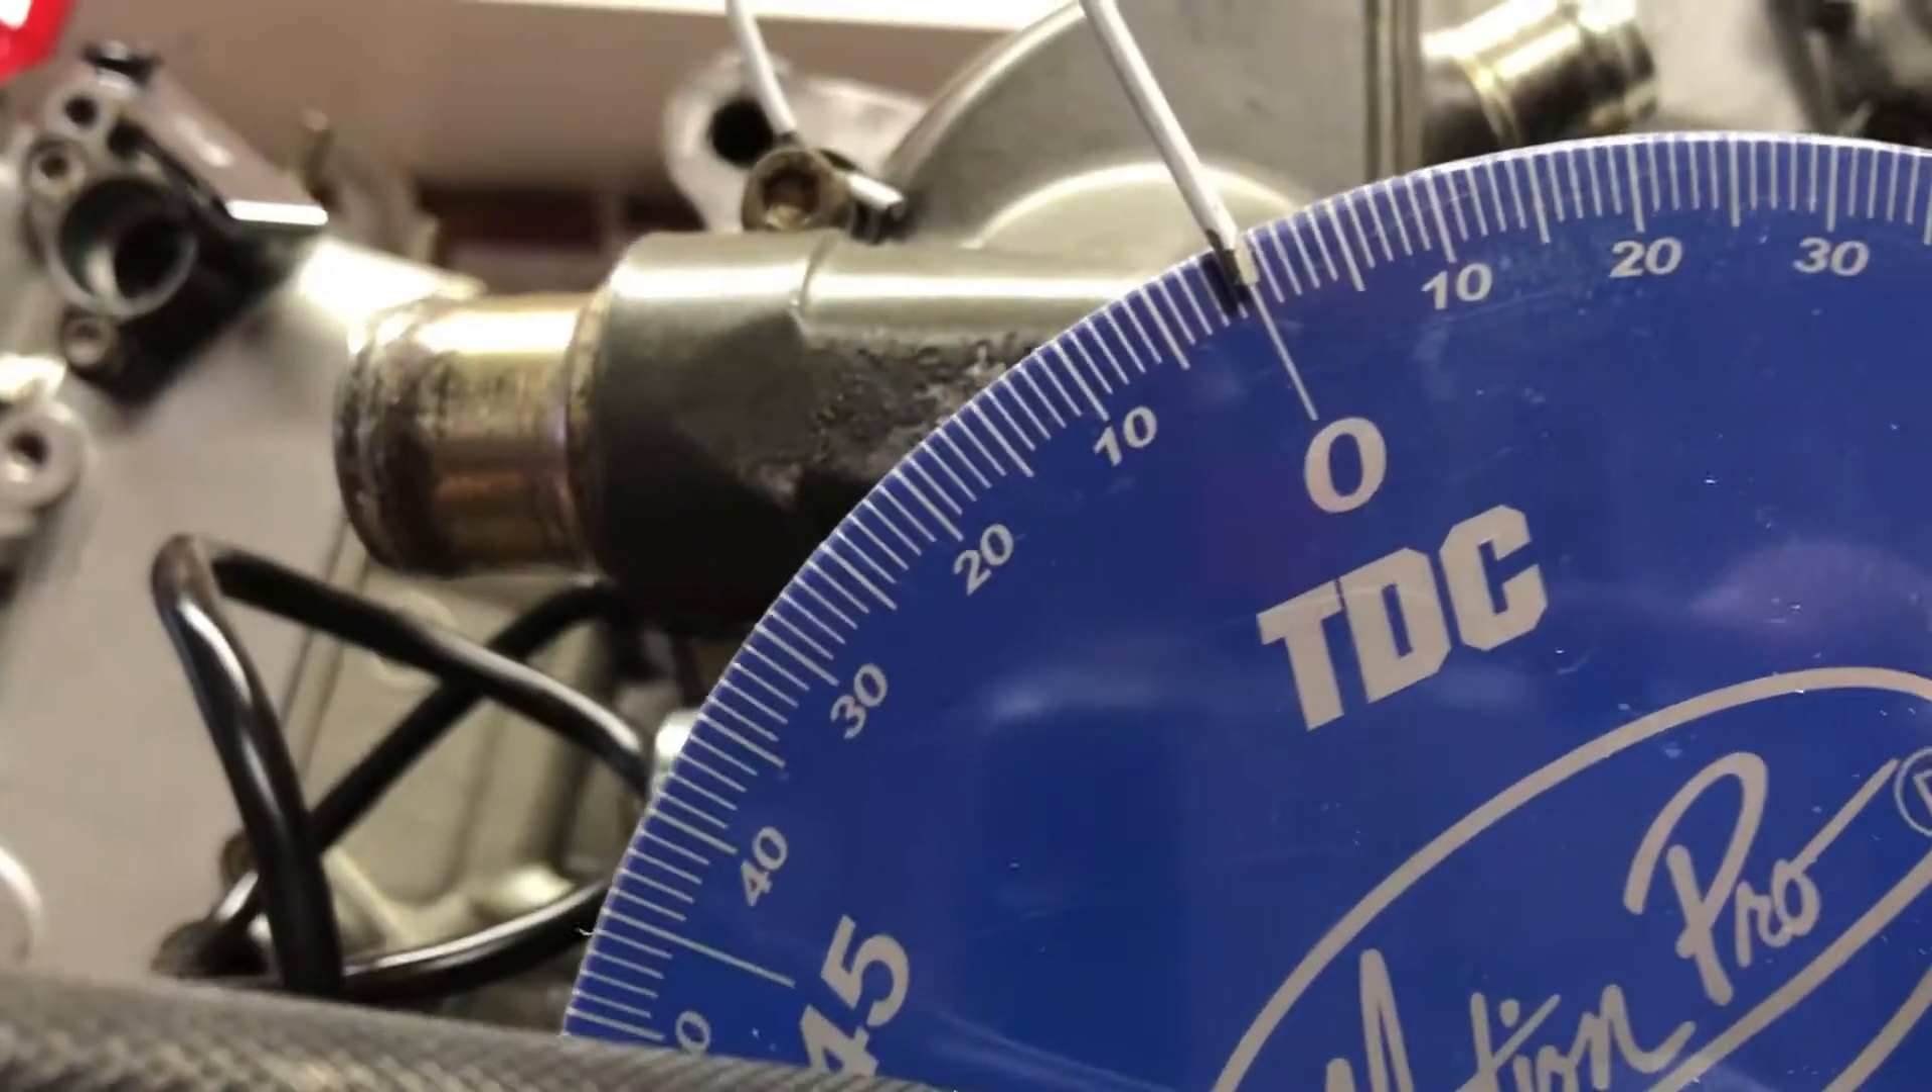I've adjusted the pointer so that it lines up with zero top dead center on the timing wheel.